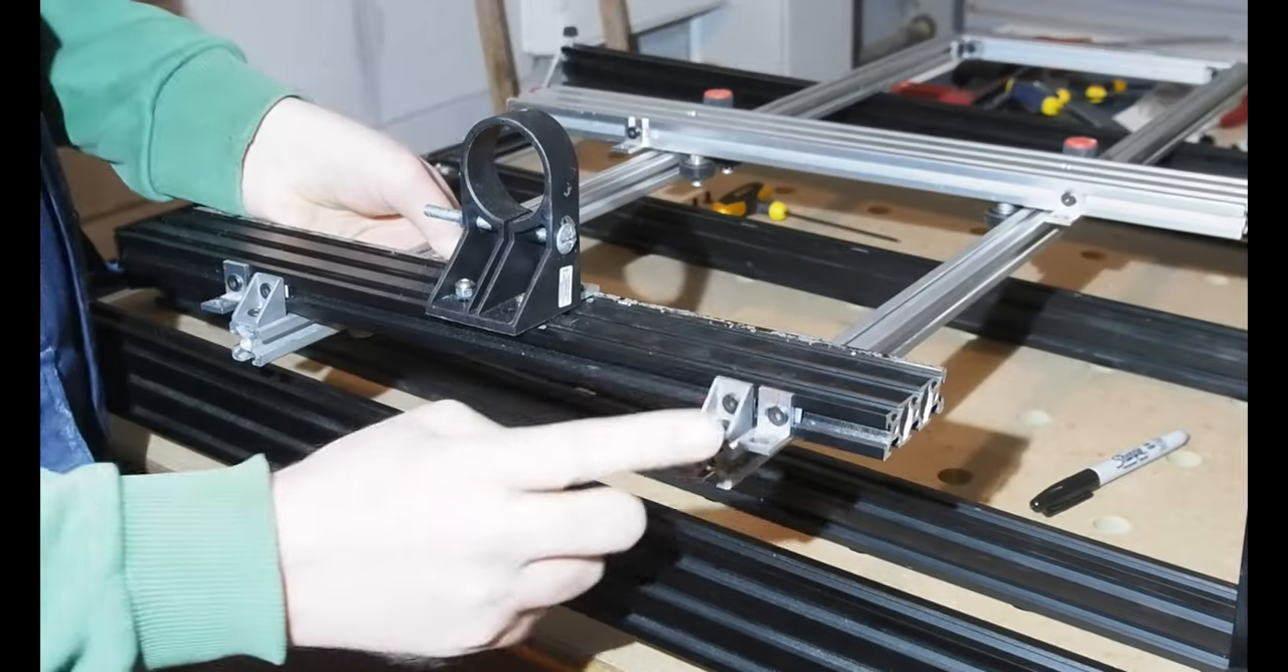As you can see here, I've added two L brackets to the tailstock platform to sit on the base frame of the main machine, adding a little extra support.